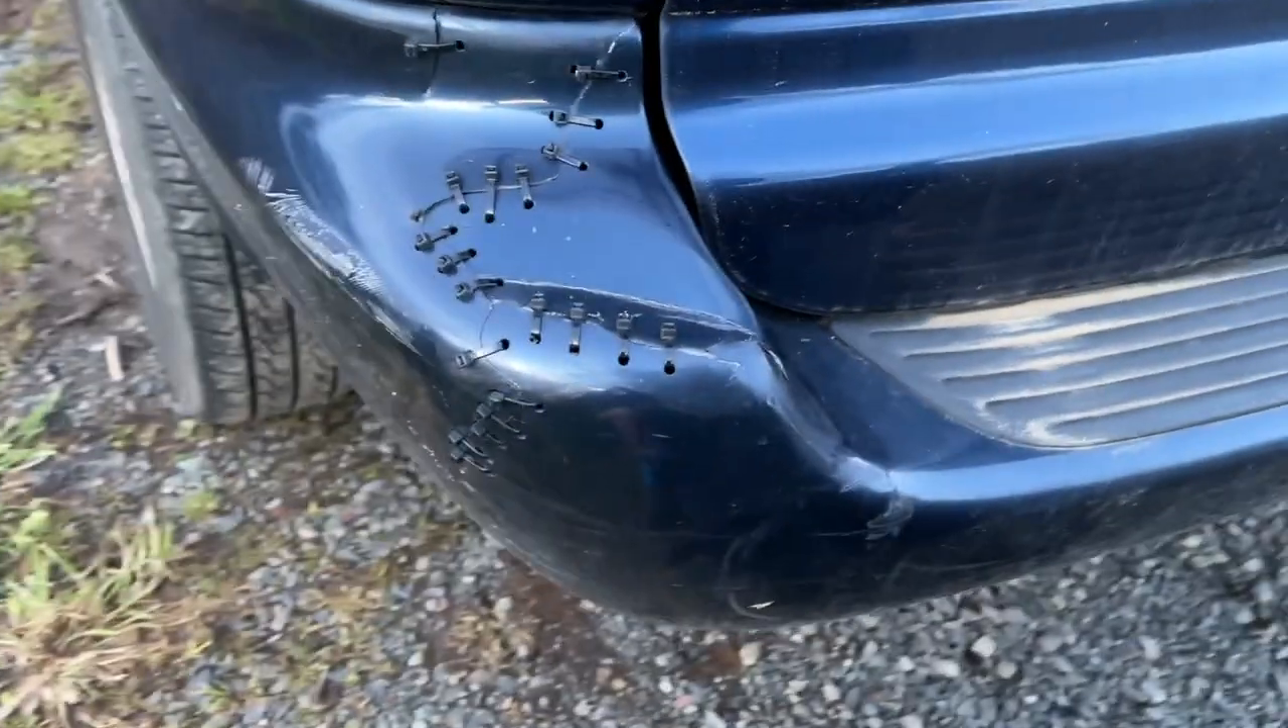The zip ties are all clipped off. And, uh, we're pretty much good as new.